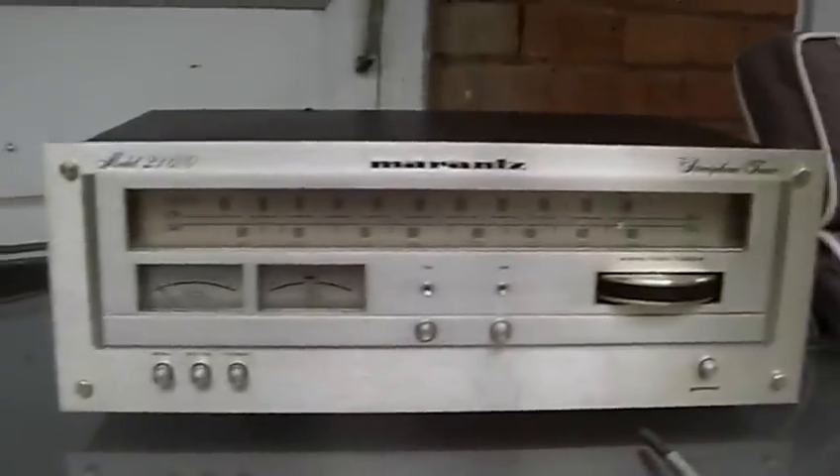And as you can see now the front of the unit is all back together.